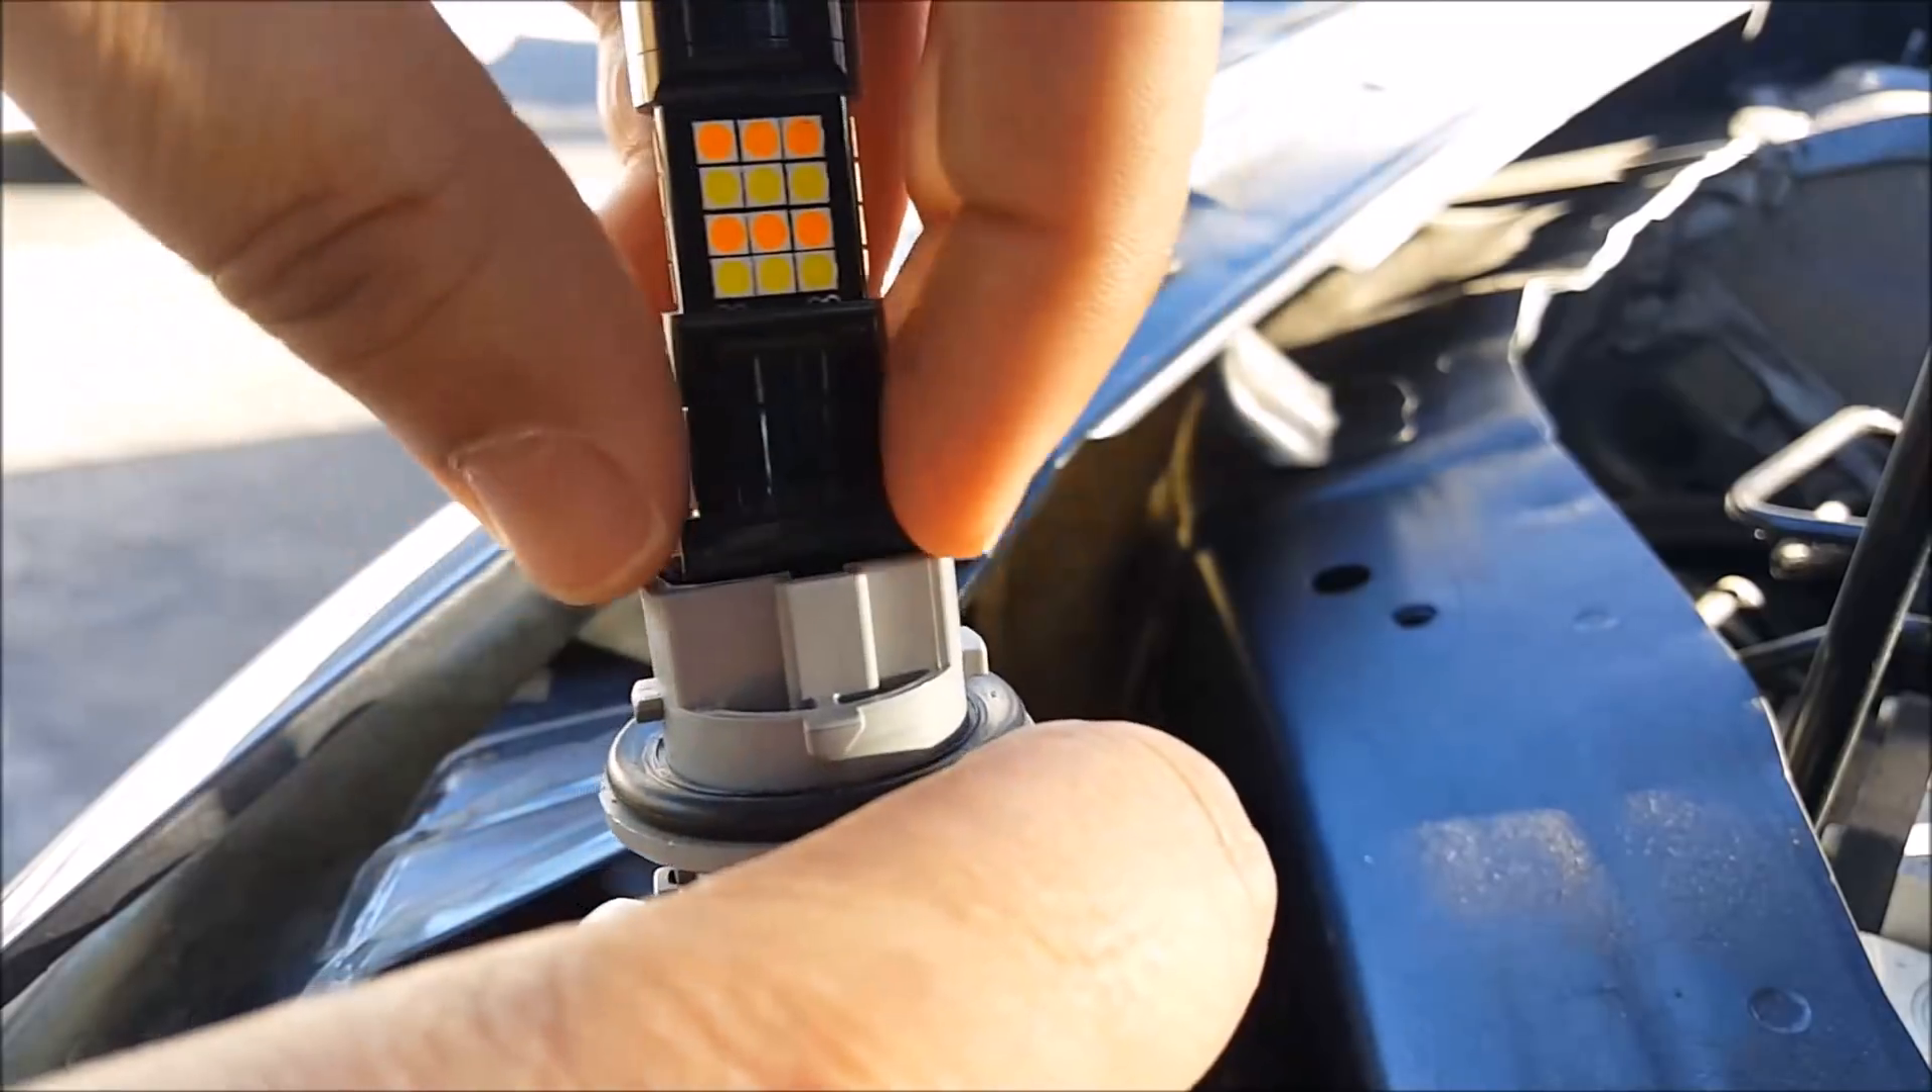Alright, so here is the LED bulb installed on my front turn signal wire harness.